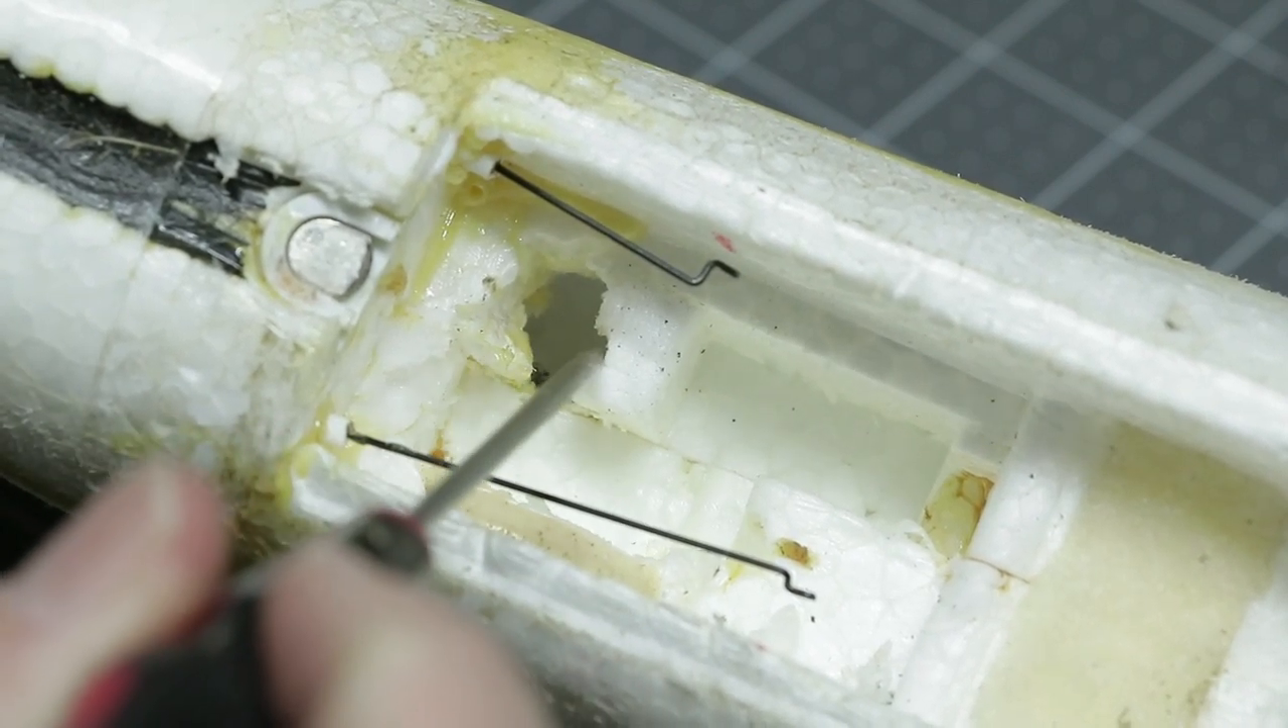So here's what the bay looks like after the servos have been removed.